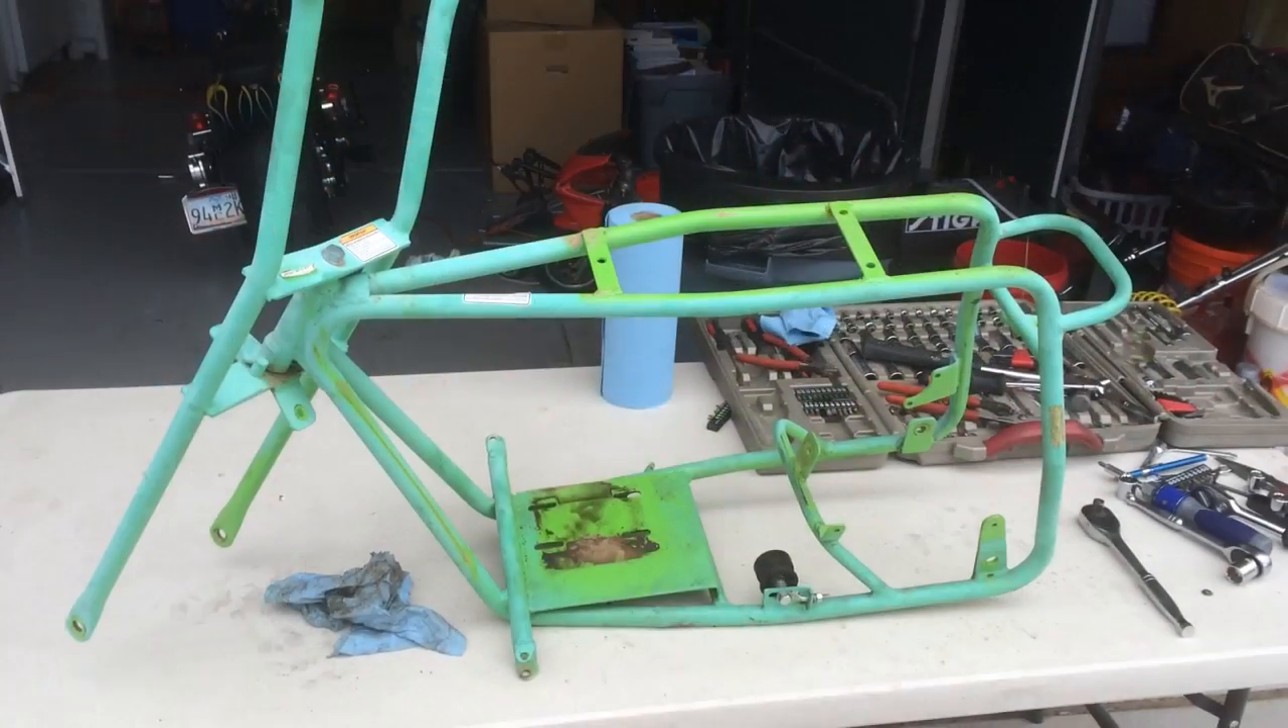The wheels are off, they were pretty easy.